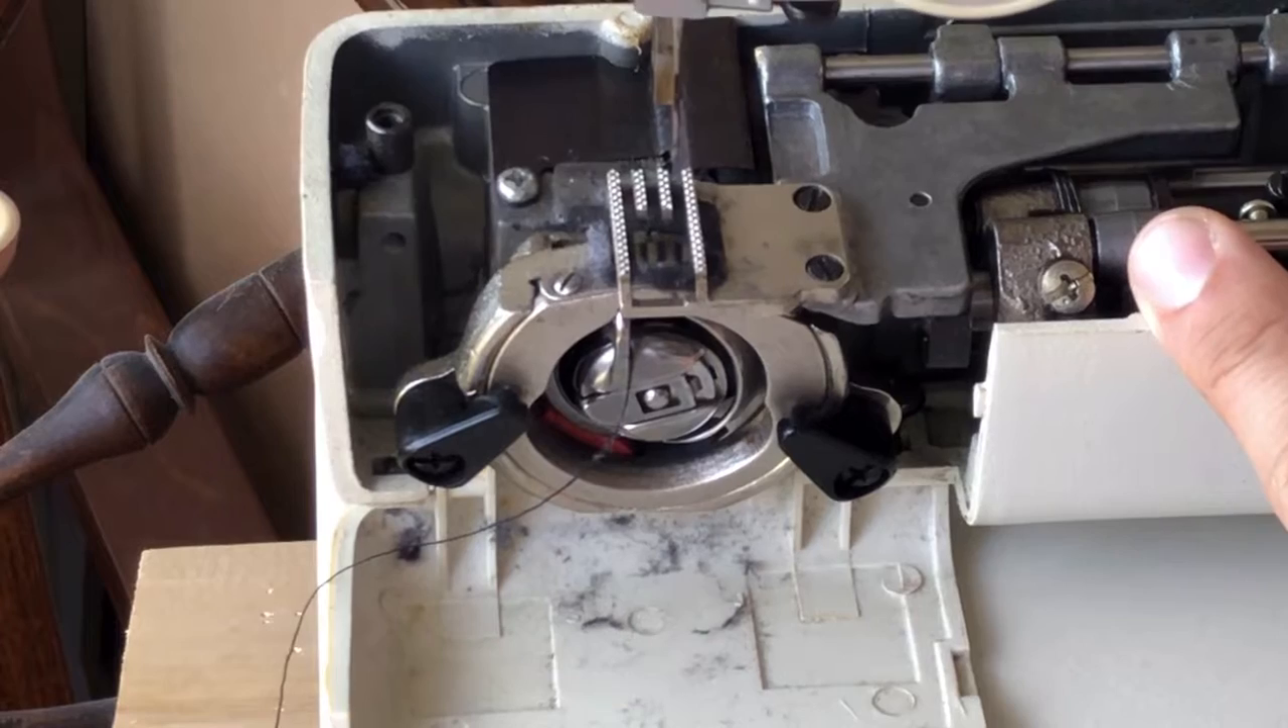Uh, I haven't put the top back on the free arm yet.